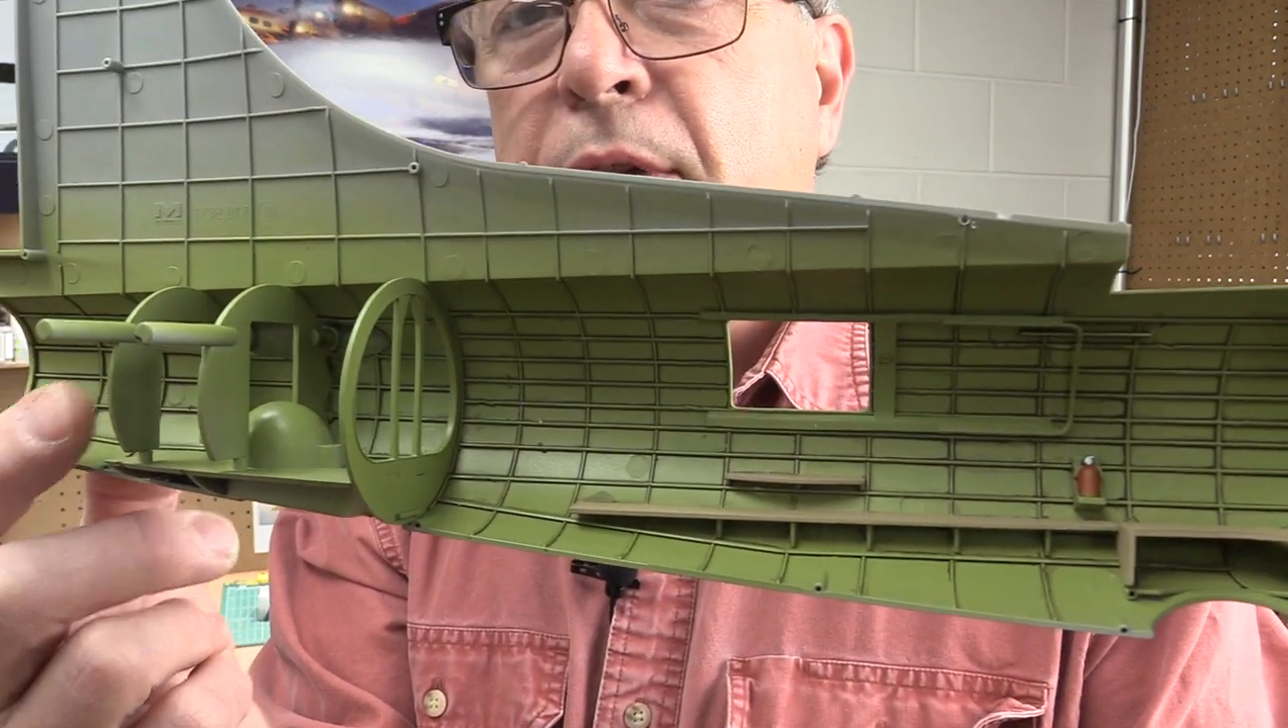But what I haven't done yet in this section is the waist gunners, their 50 caliber machine gun and the ammunition boxes that go on the wall.